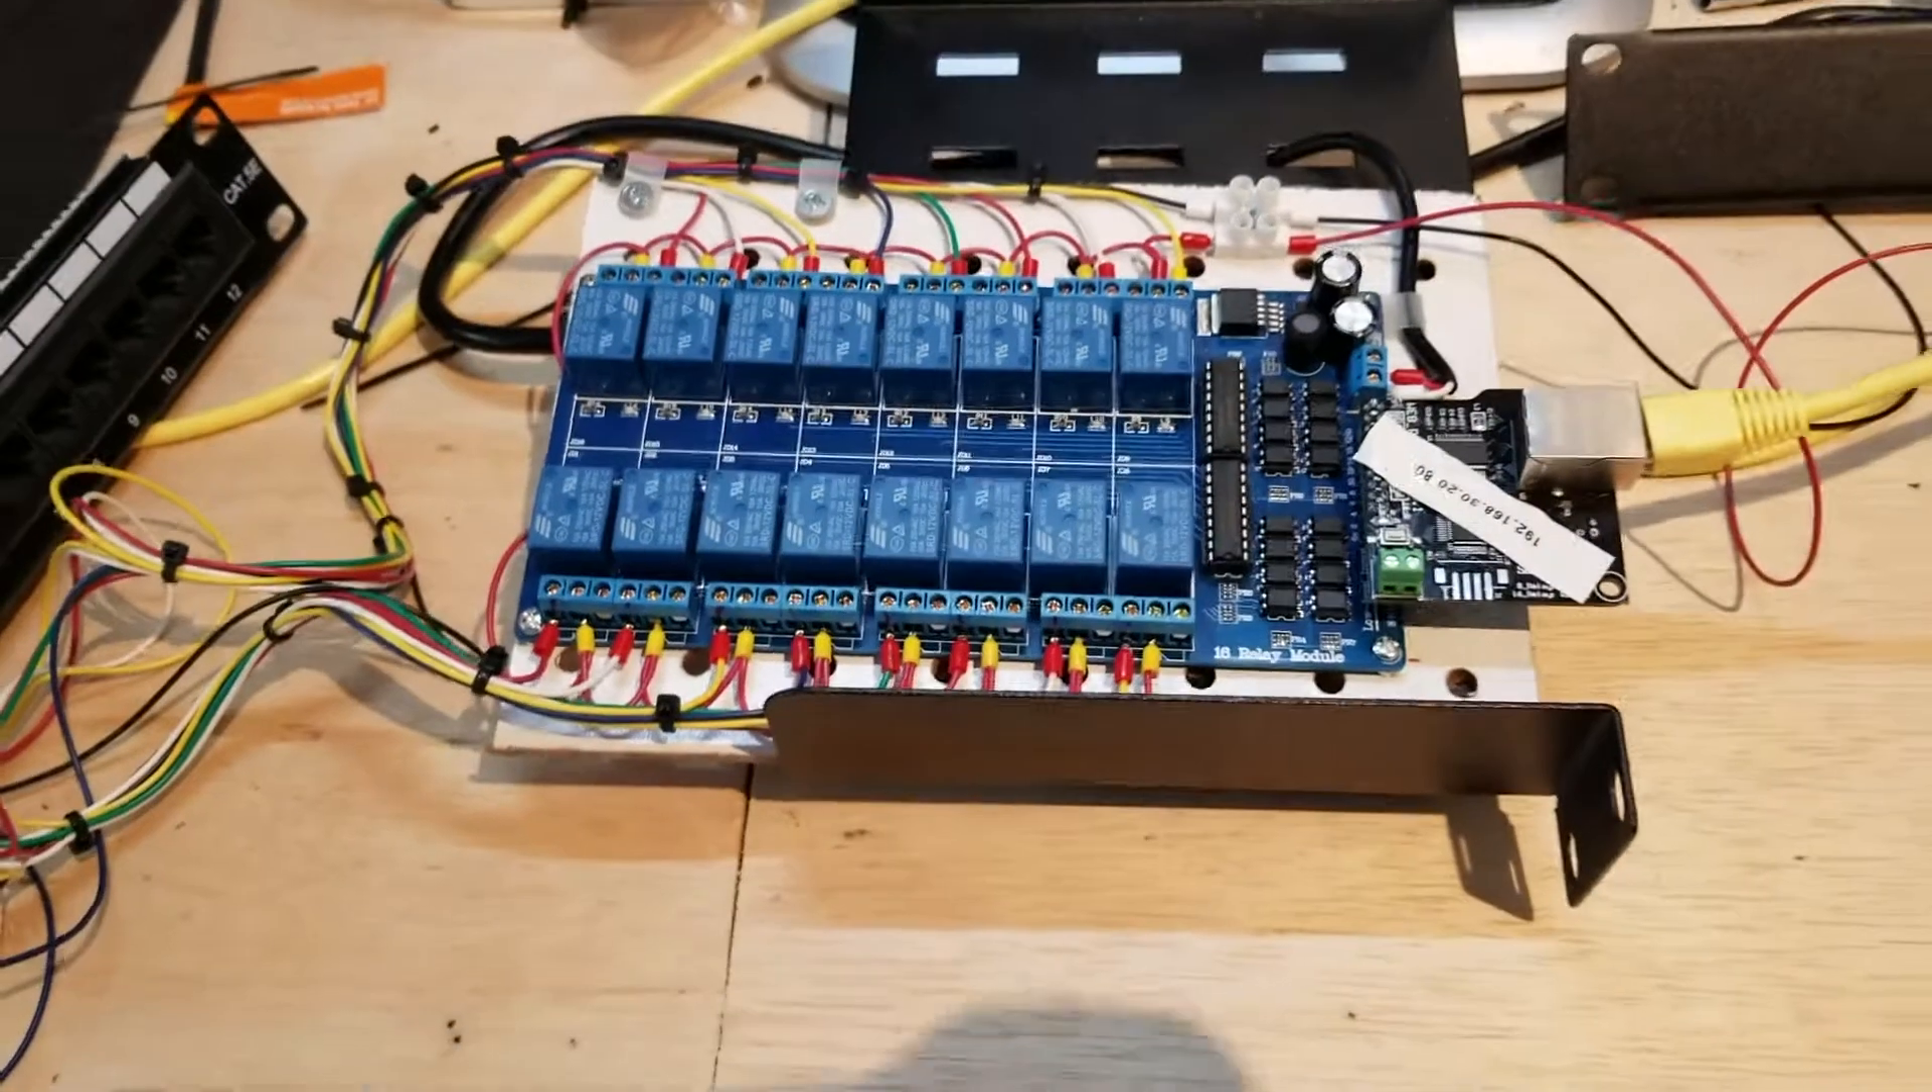I've got my my 9-volt inputs are now looping over to each relay and I've also wired the outputs for each relay right along here.